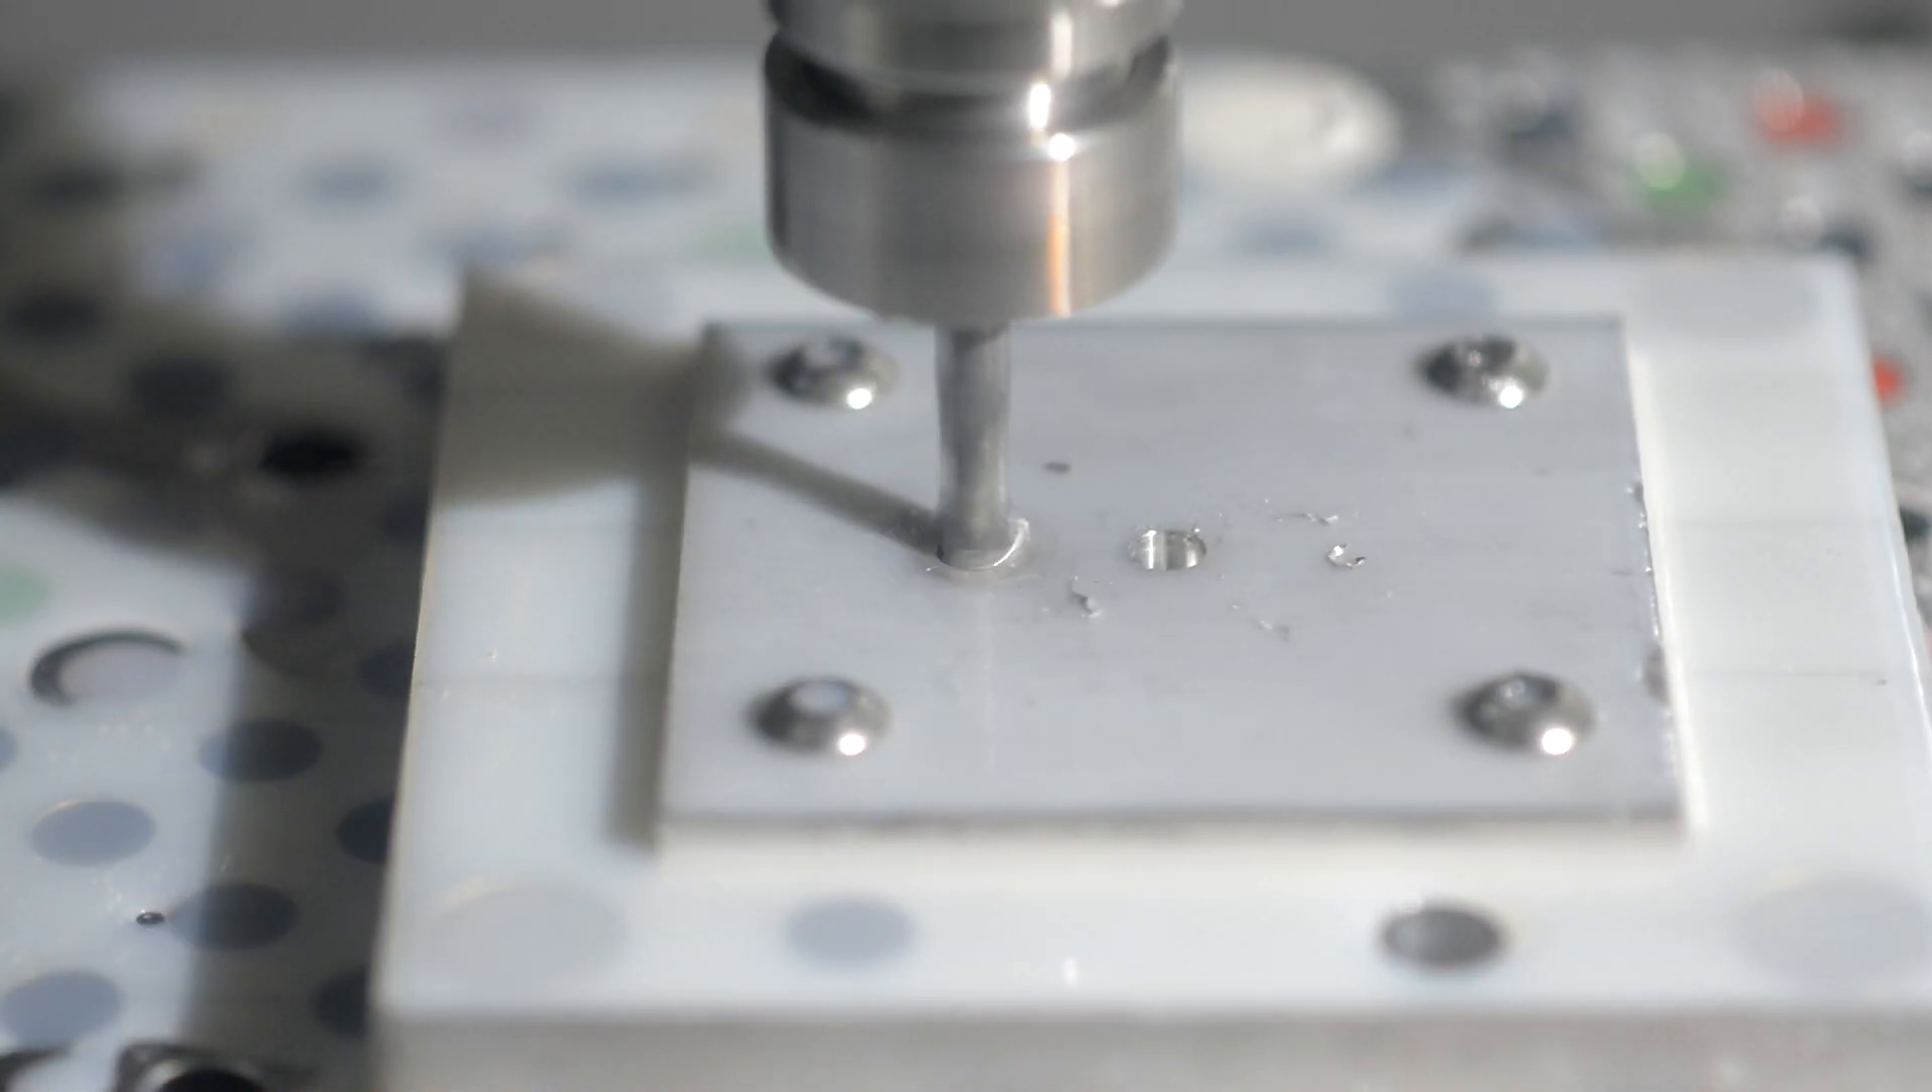Now I've bolted the prepared stock onto the fixture.